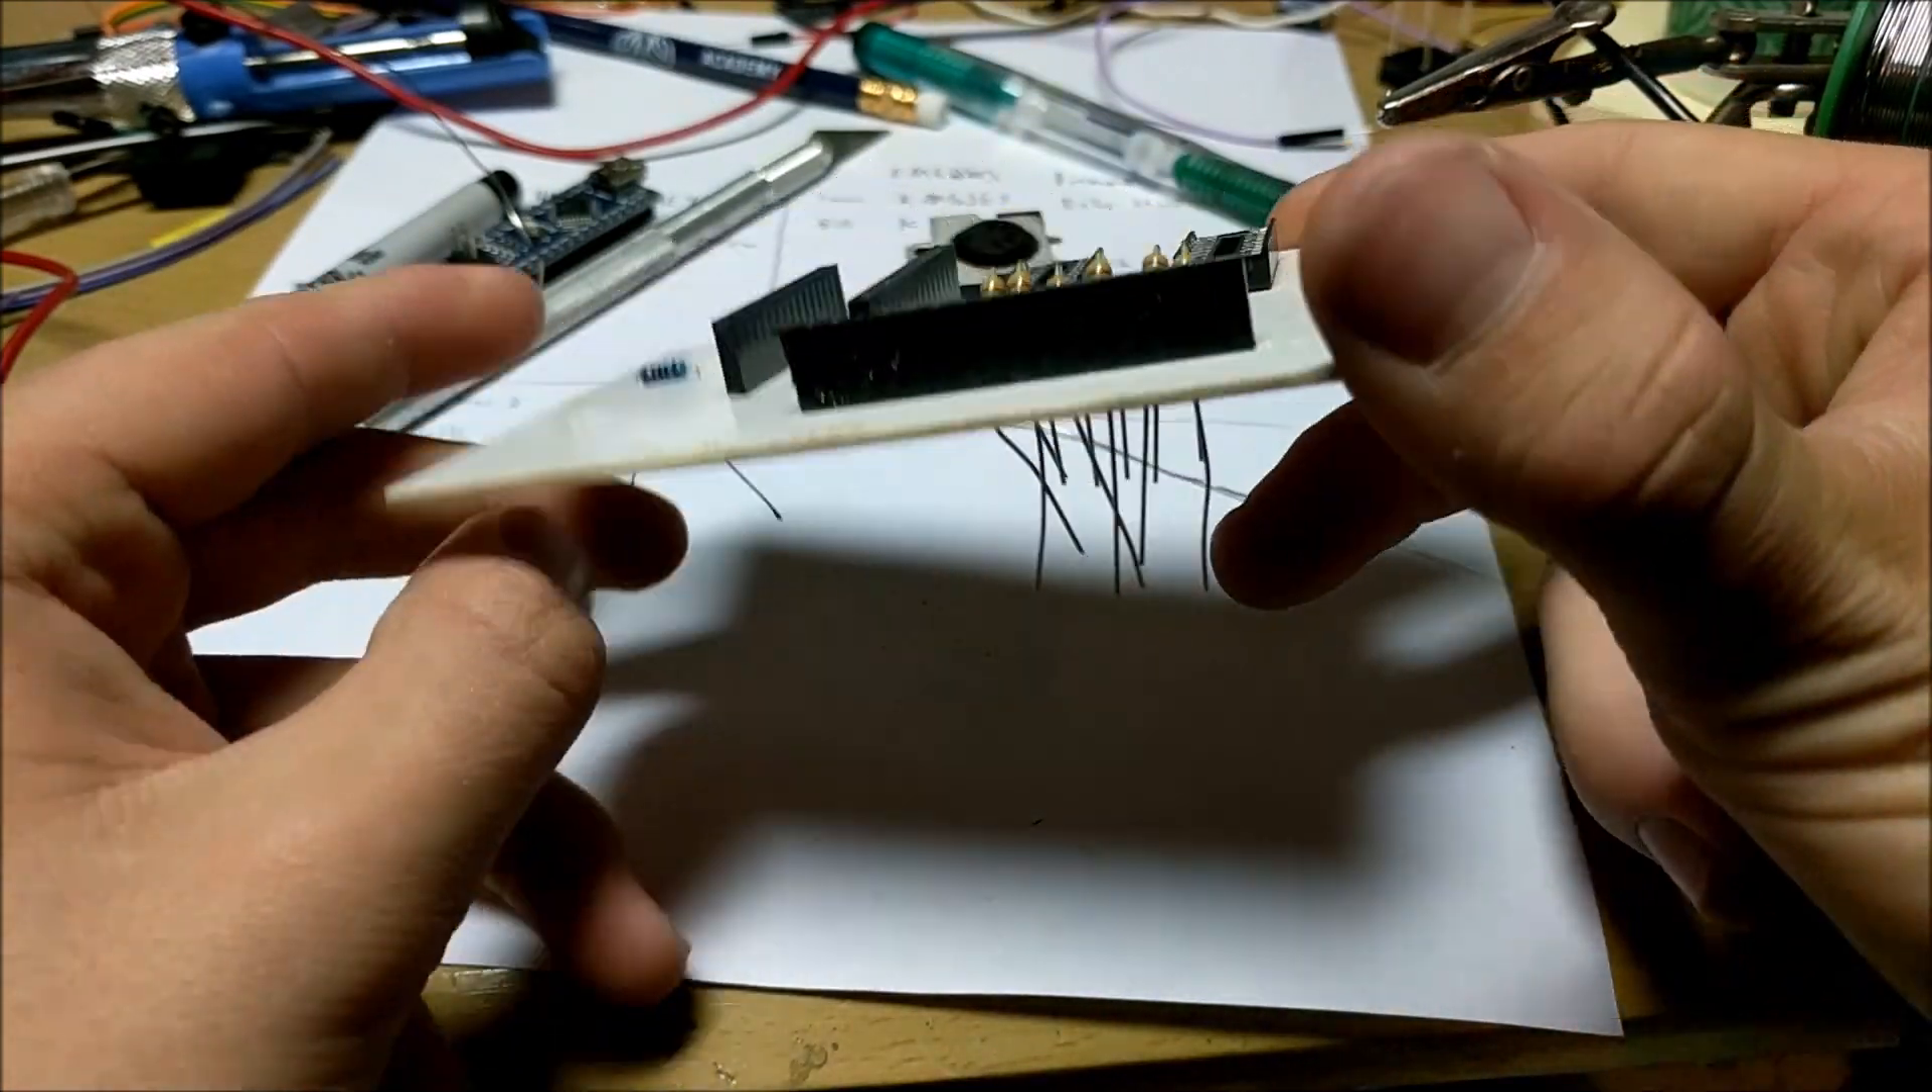We've got all of our headers, all of our components, and they're inserted into the holes.